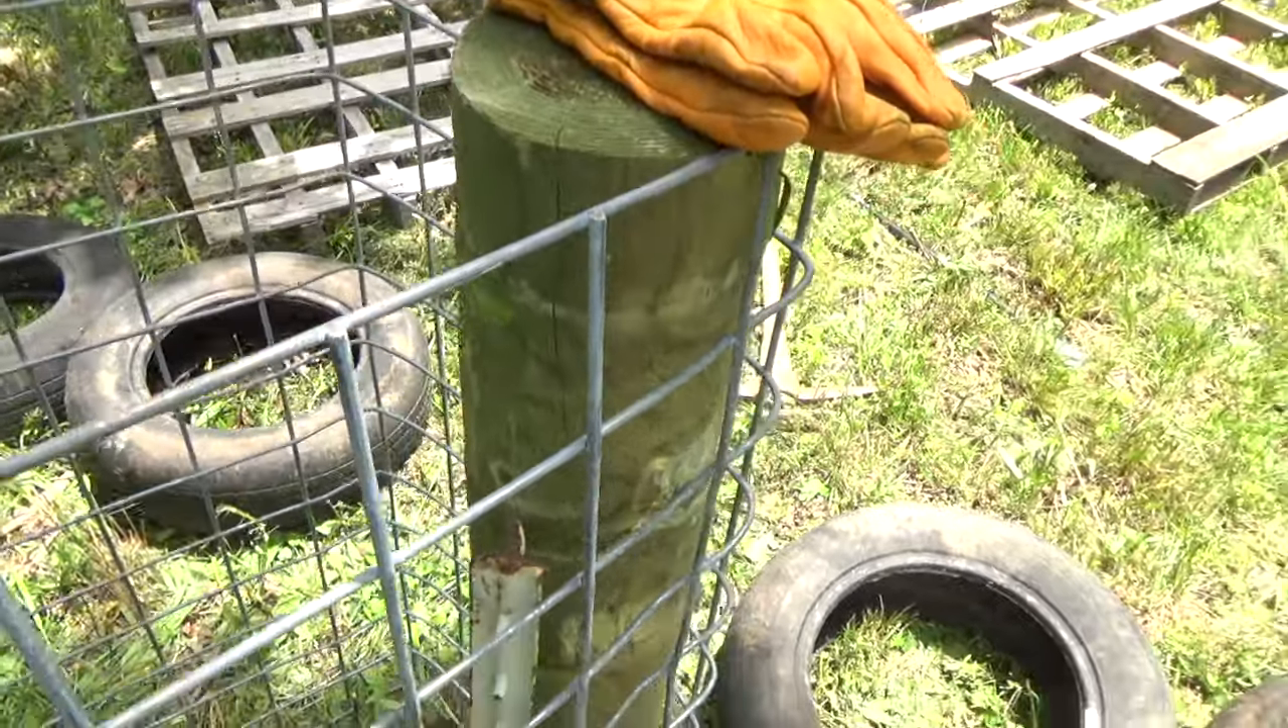And you can see where I dropped that four foot post right here in the corner of the cage.